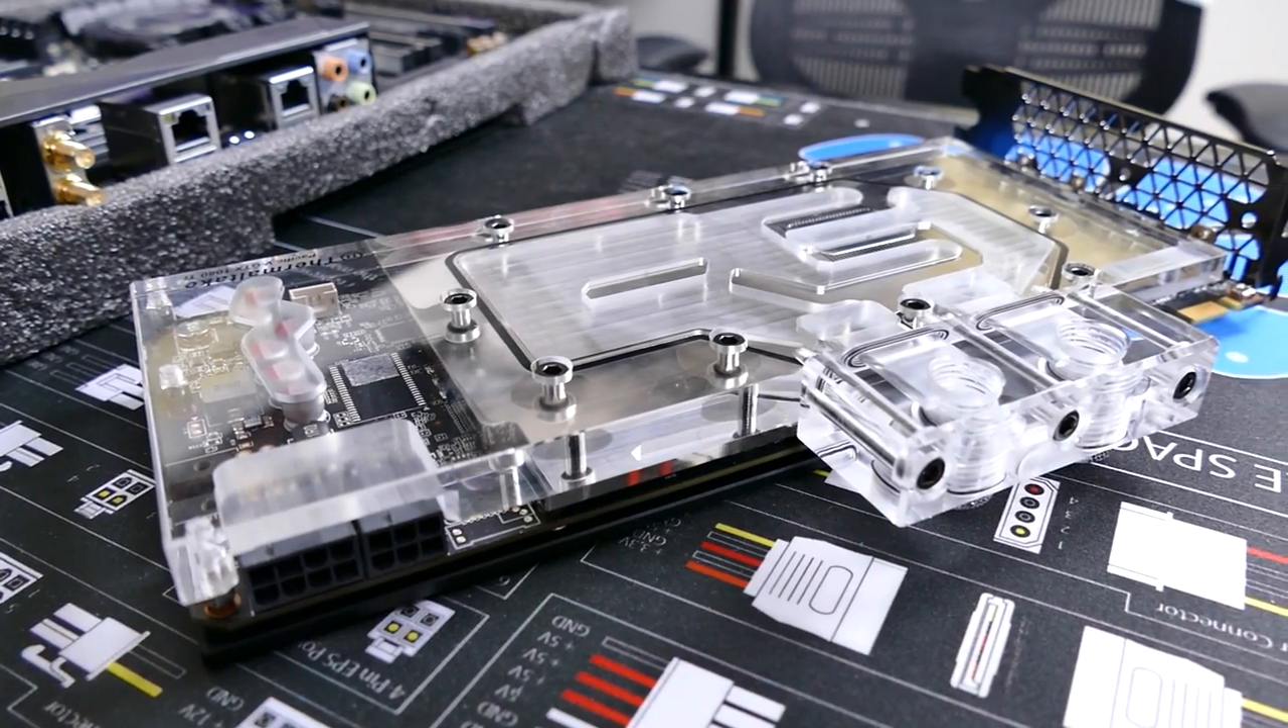Now disclaimer, I did not yet install the 1080 TI water block into a custom loop.